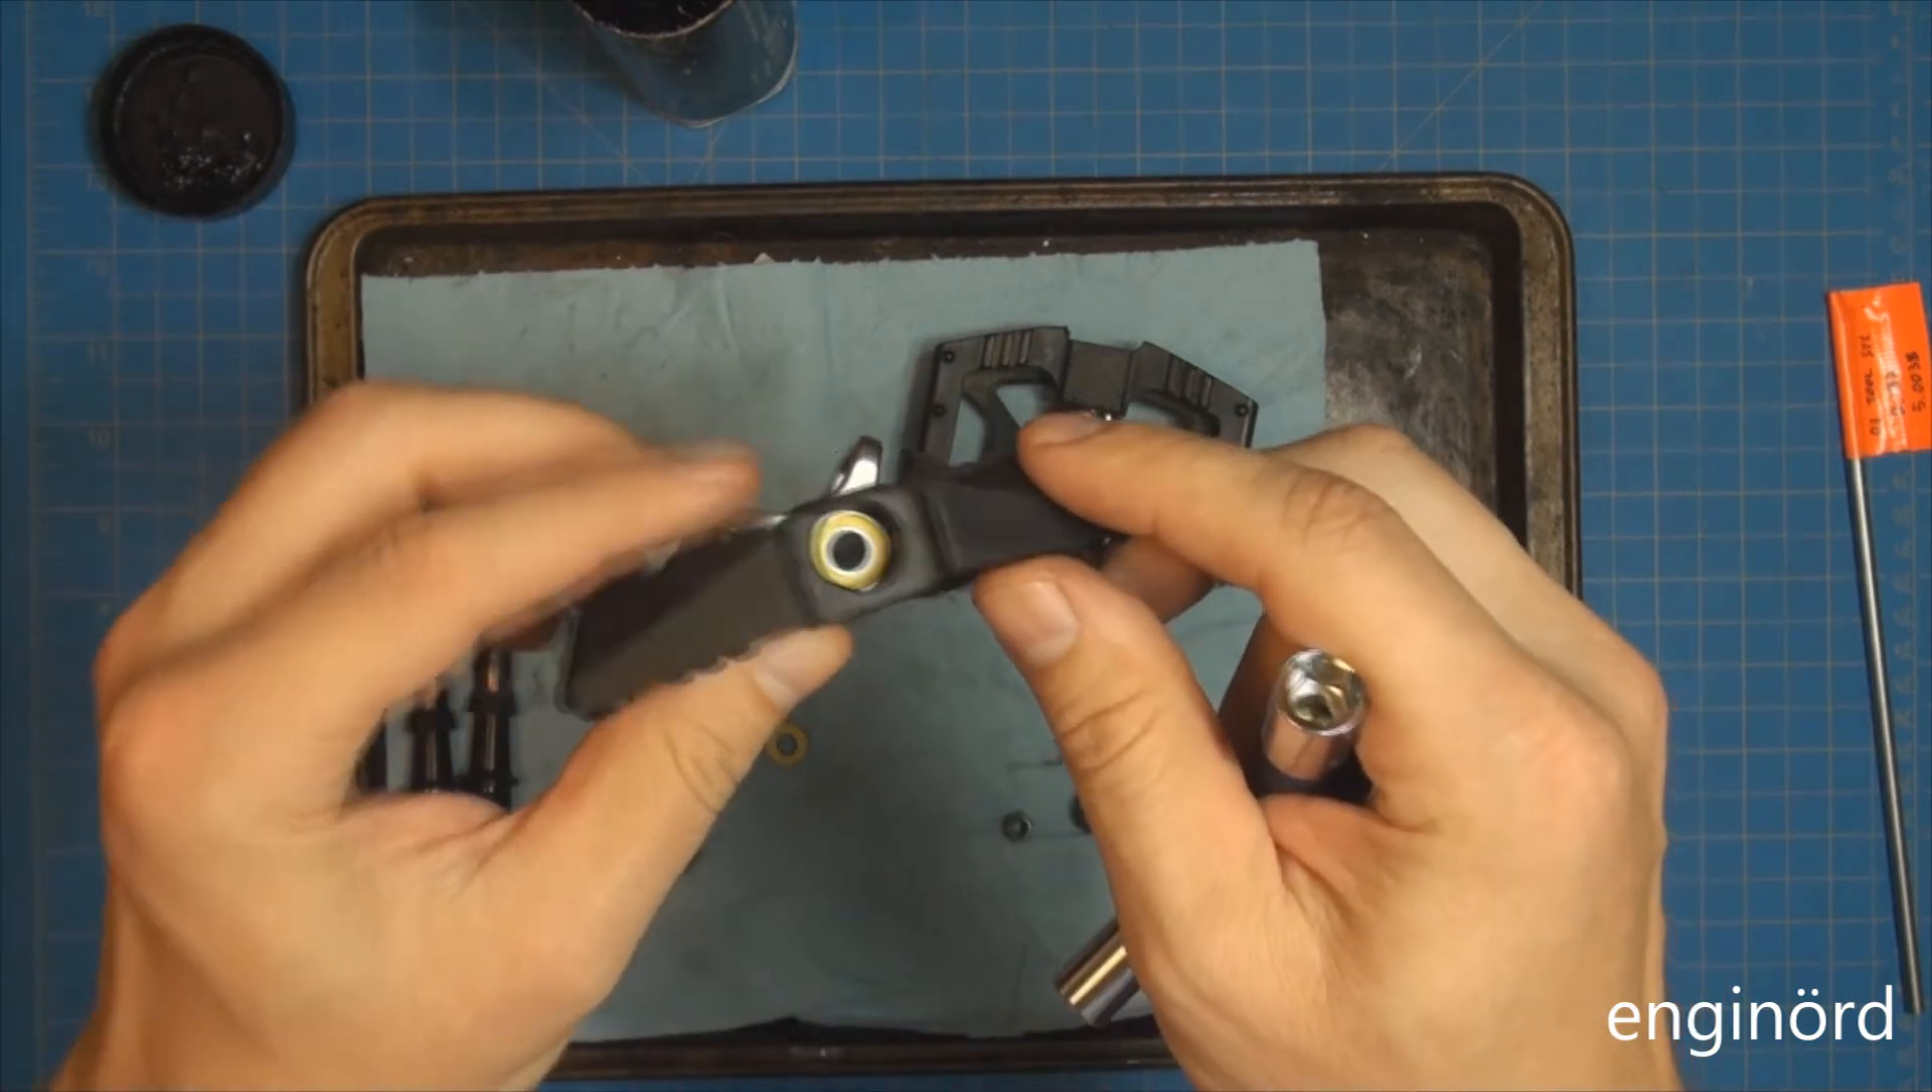So the bearing is installed and seated.